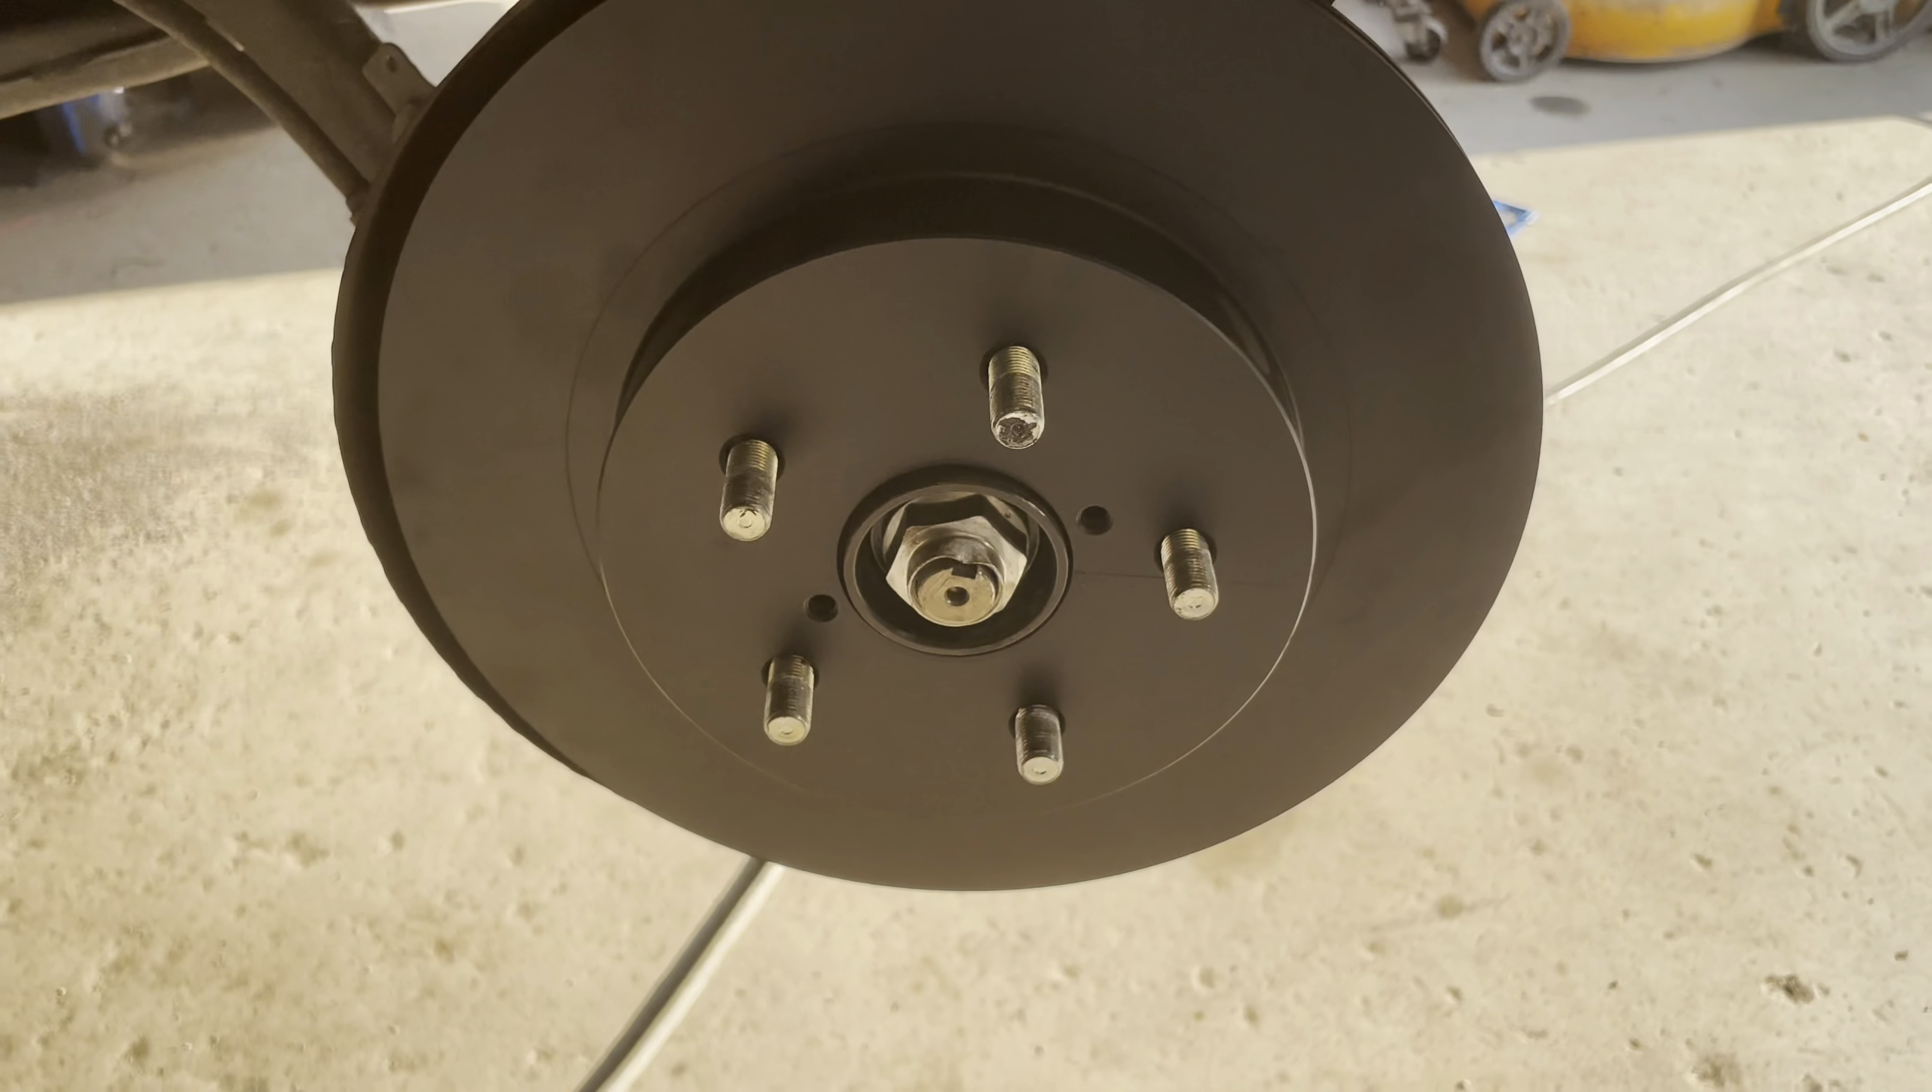You've got the bracket off, your old rotor off, new rotor on.